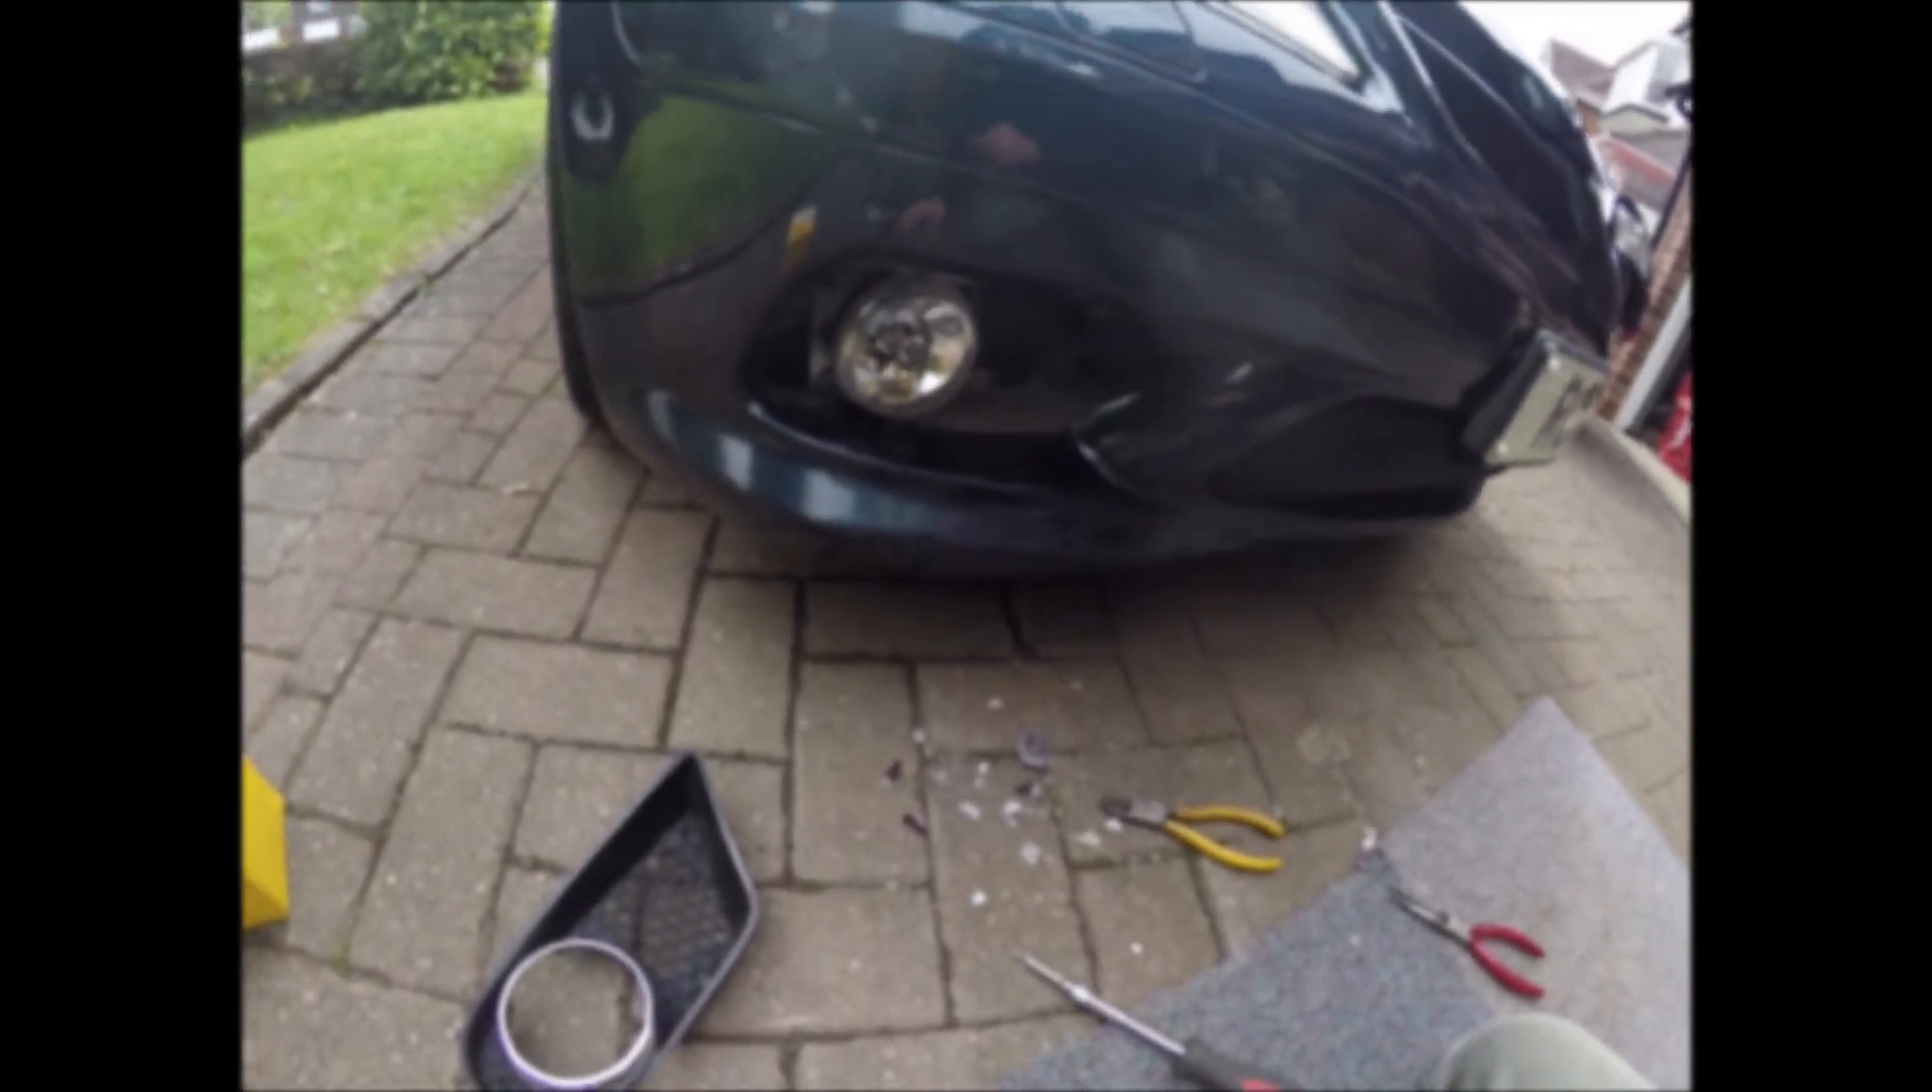So there we have the fog light installed now. I haven't put the grill back on yet, I'm going to a minute.